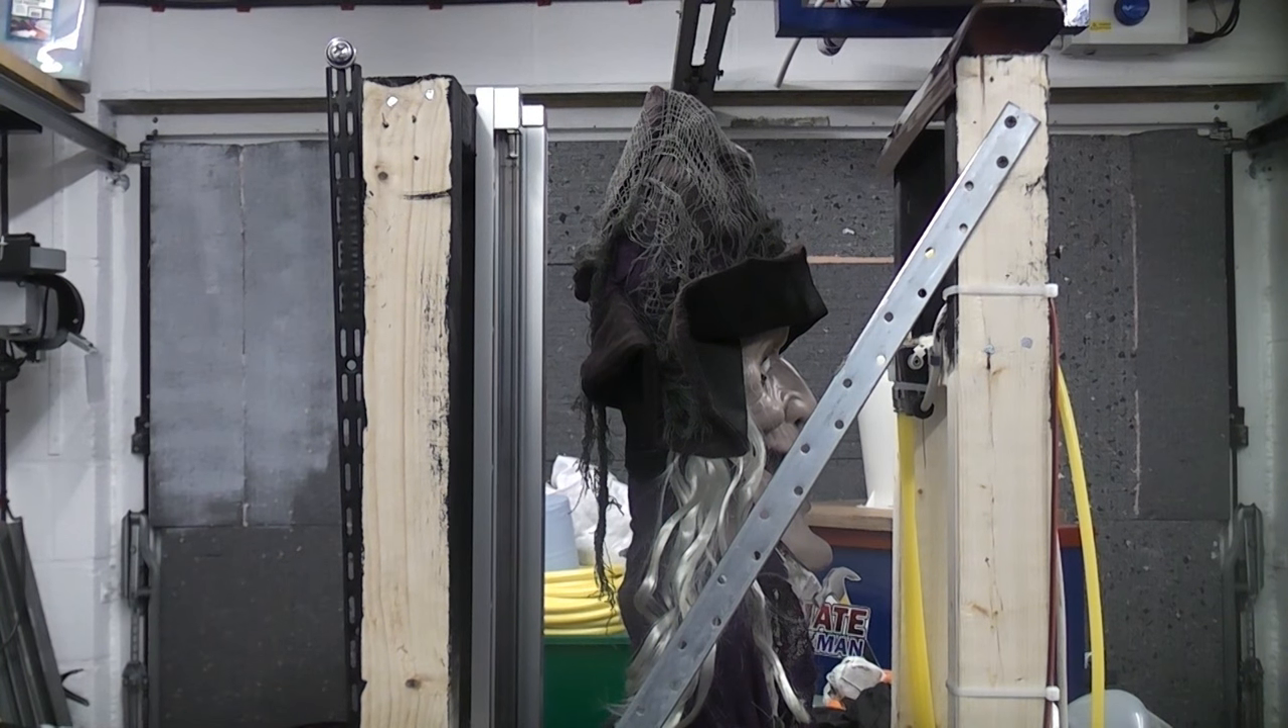So I've now put a steel brace in.